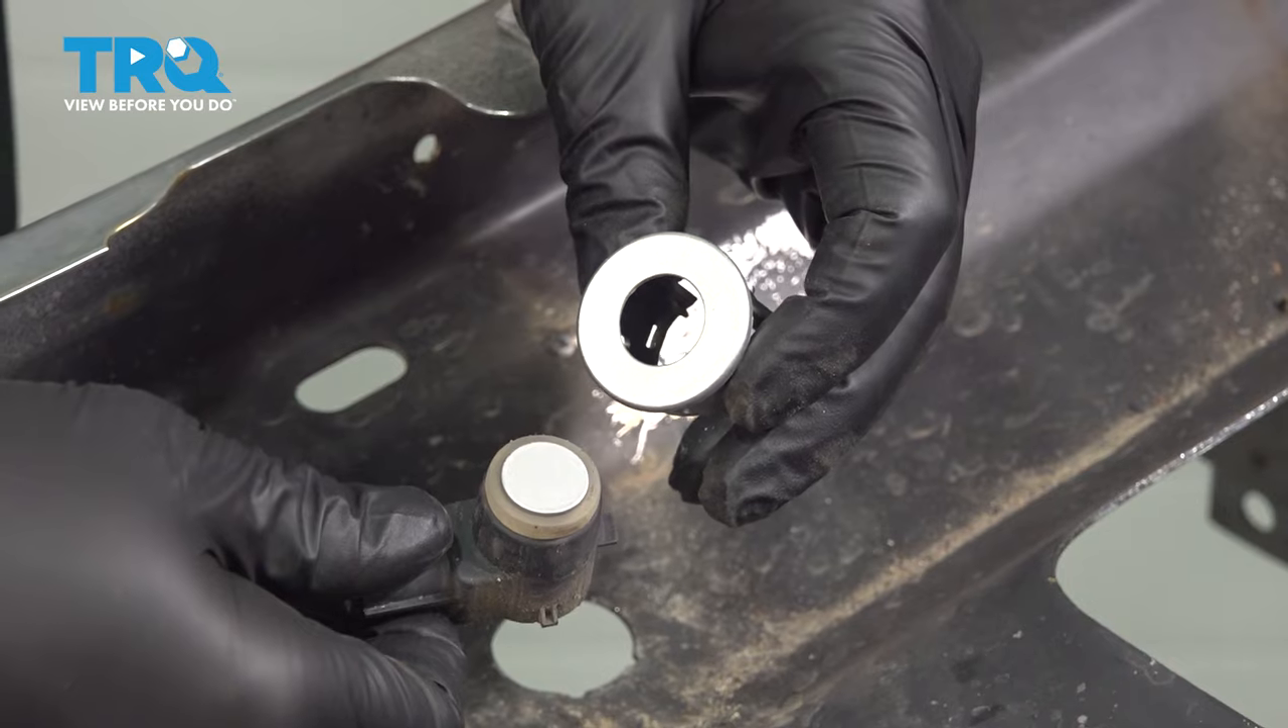Now that we have the trim and the sensor out, we're going to go ahead and repeat for the rest of the sensors.